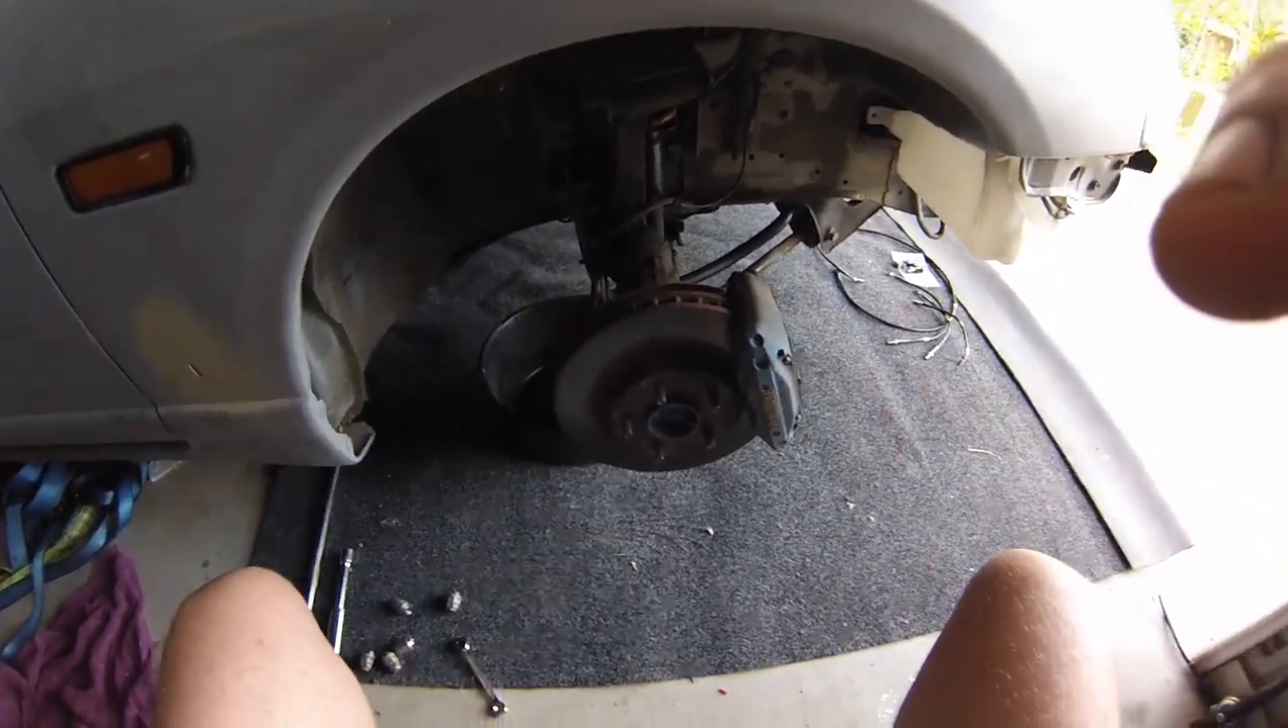Okay, guys, so as you can see, I've got the front wheels off.